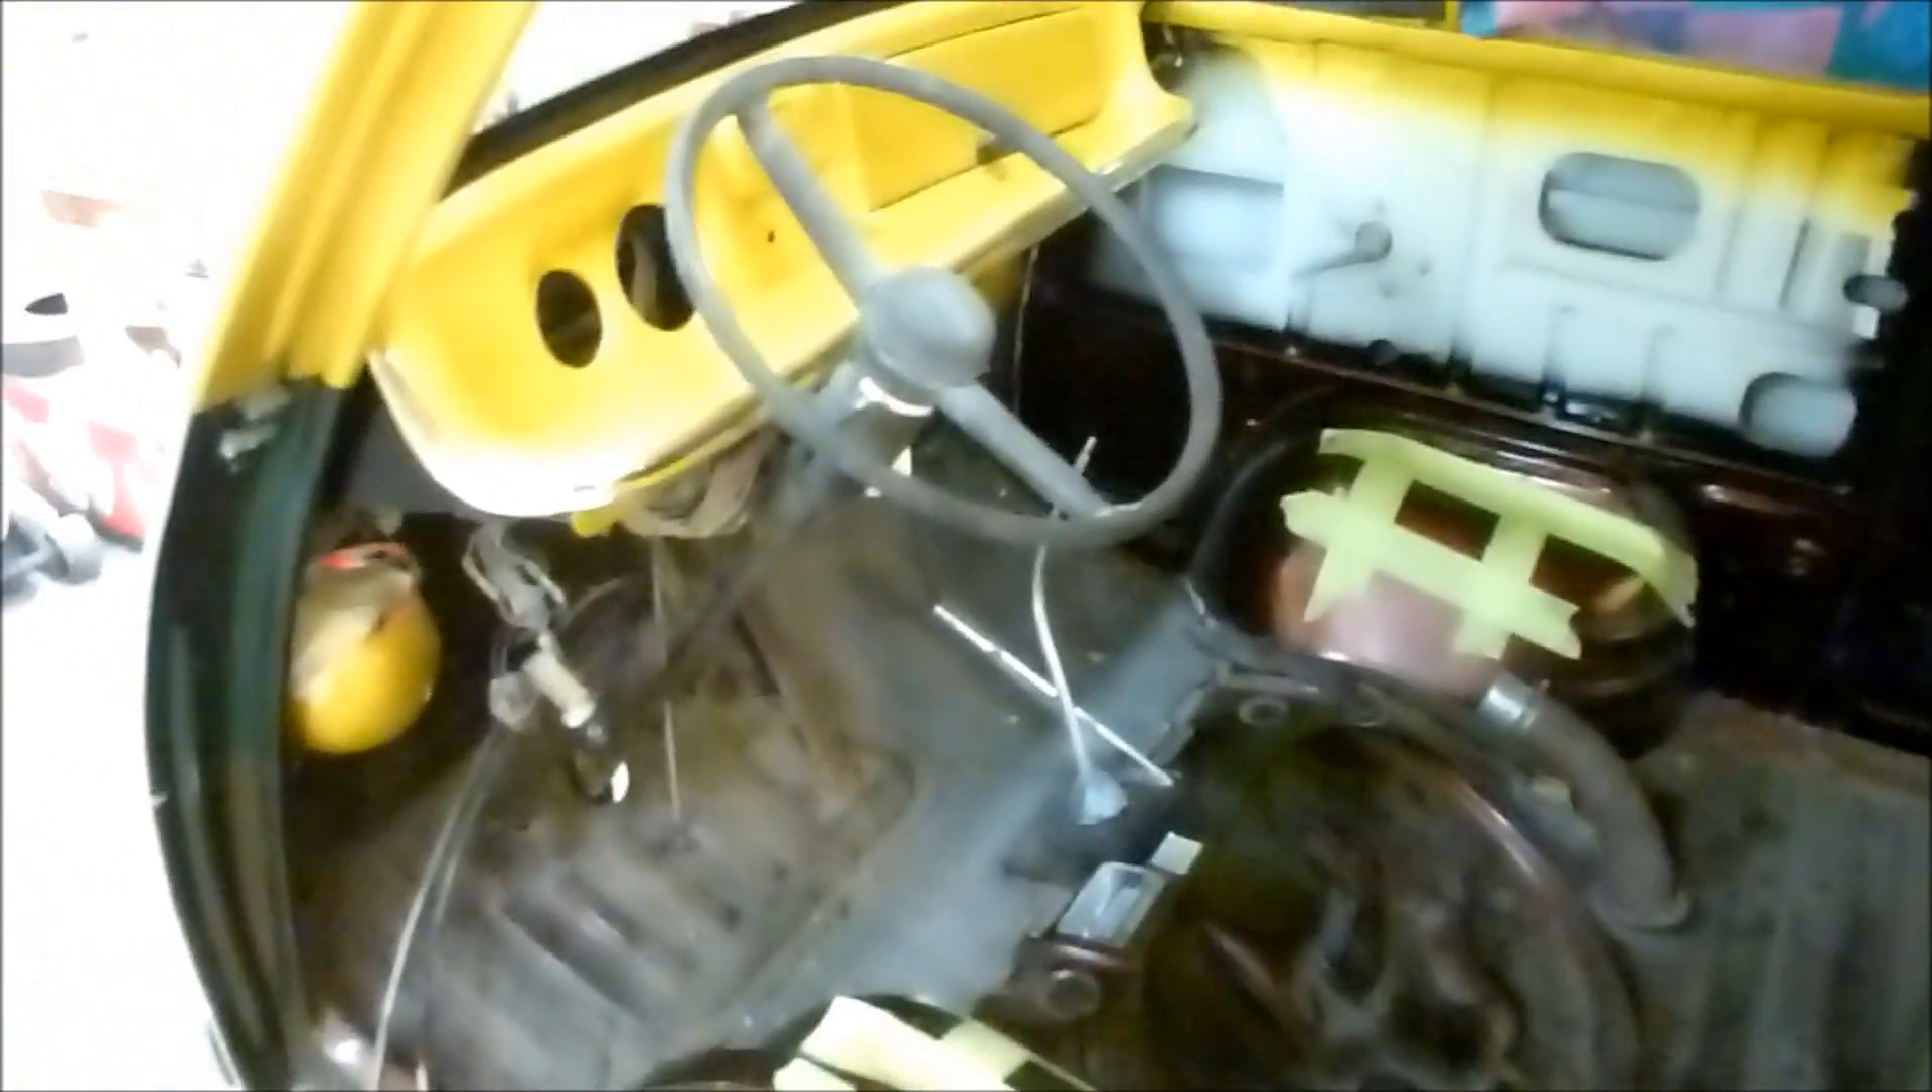I have the the dash installed.